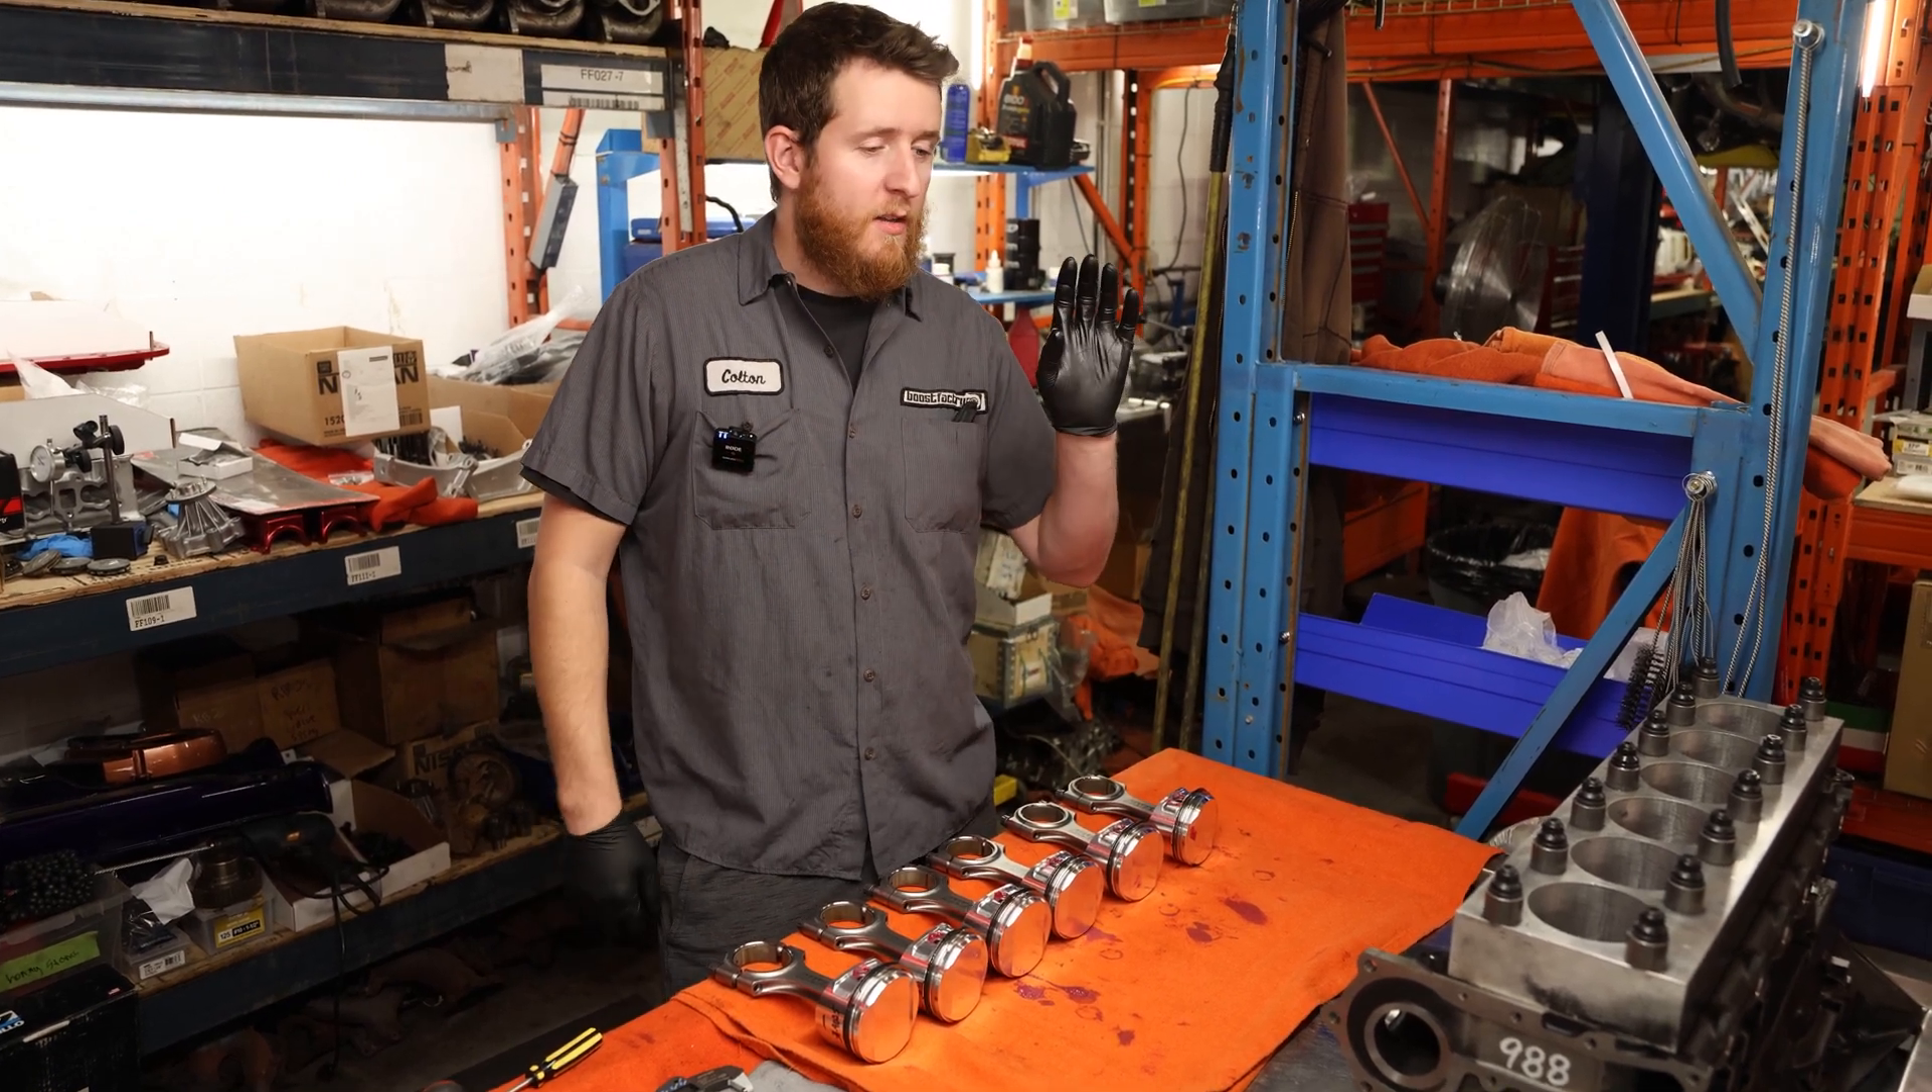Now that we have all of our piston rings onto our pistons, we have our rods and pistons and pins and bearings all assembled now.